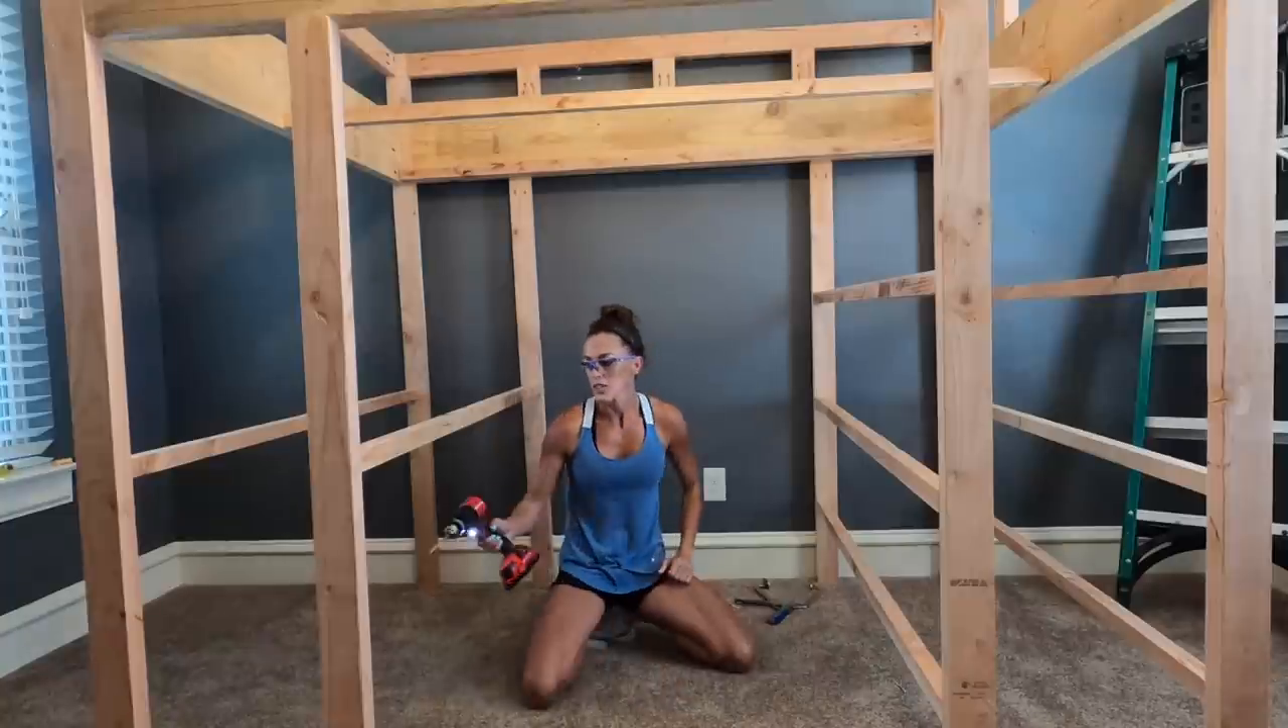Okay, so I've got all the long cross pieces done and now I'm going to go back and add the short pieces across all of these.